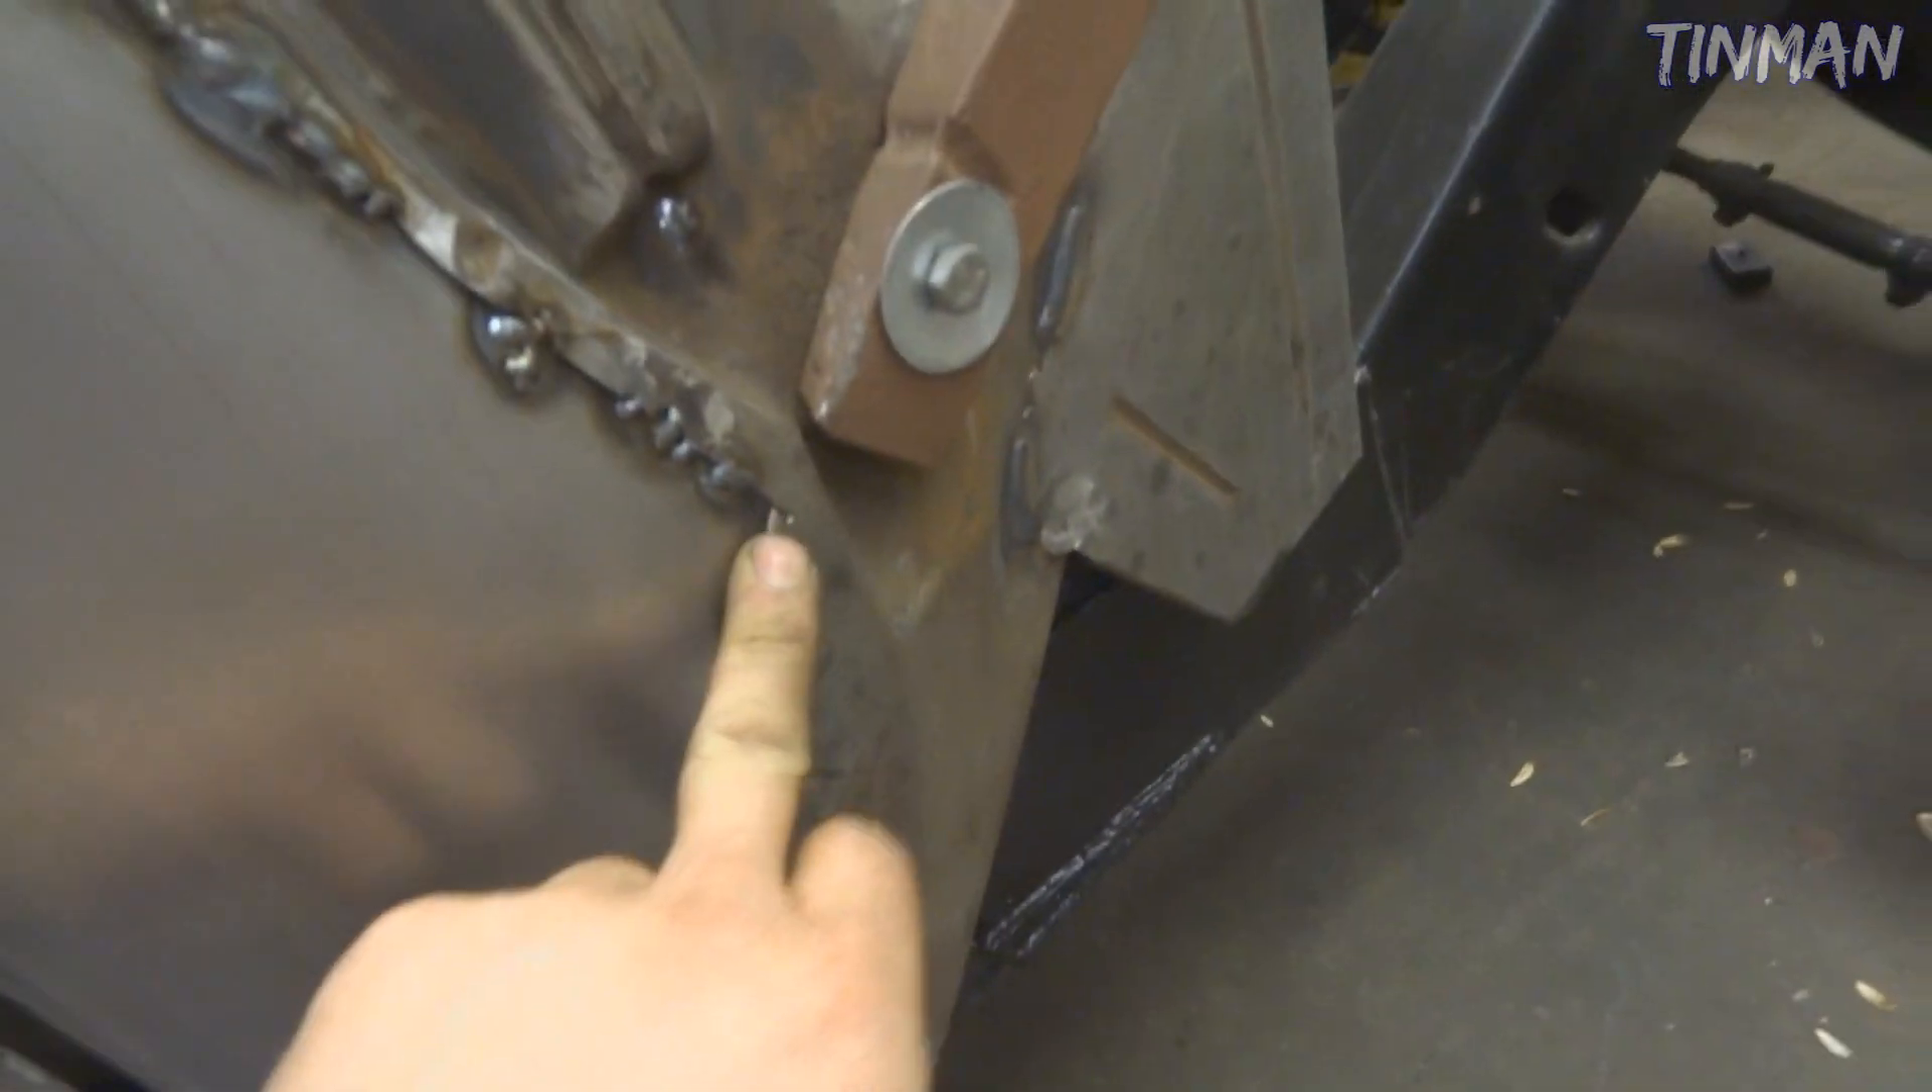So I got equally spaced or fairly equally spaced tacks.